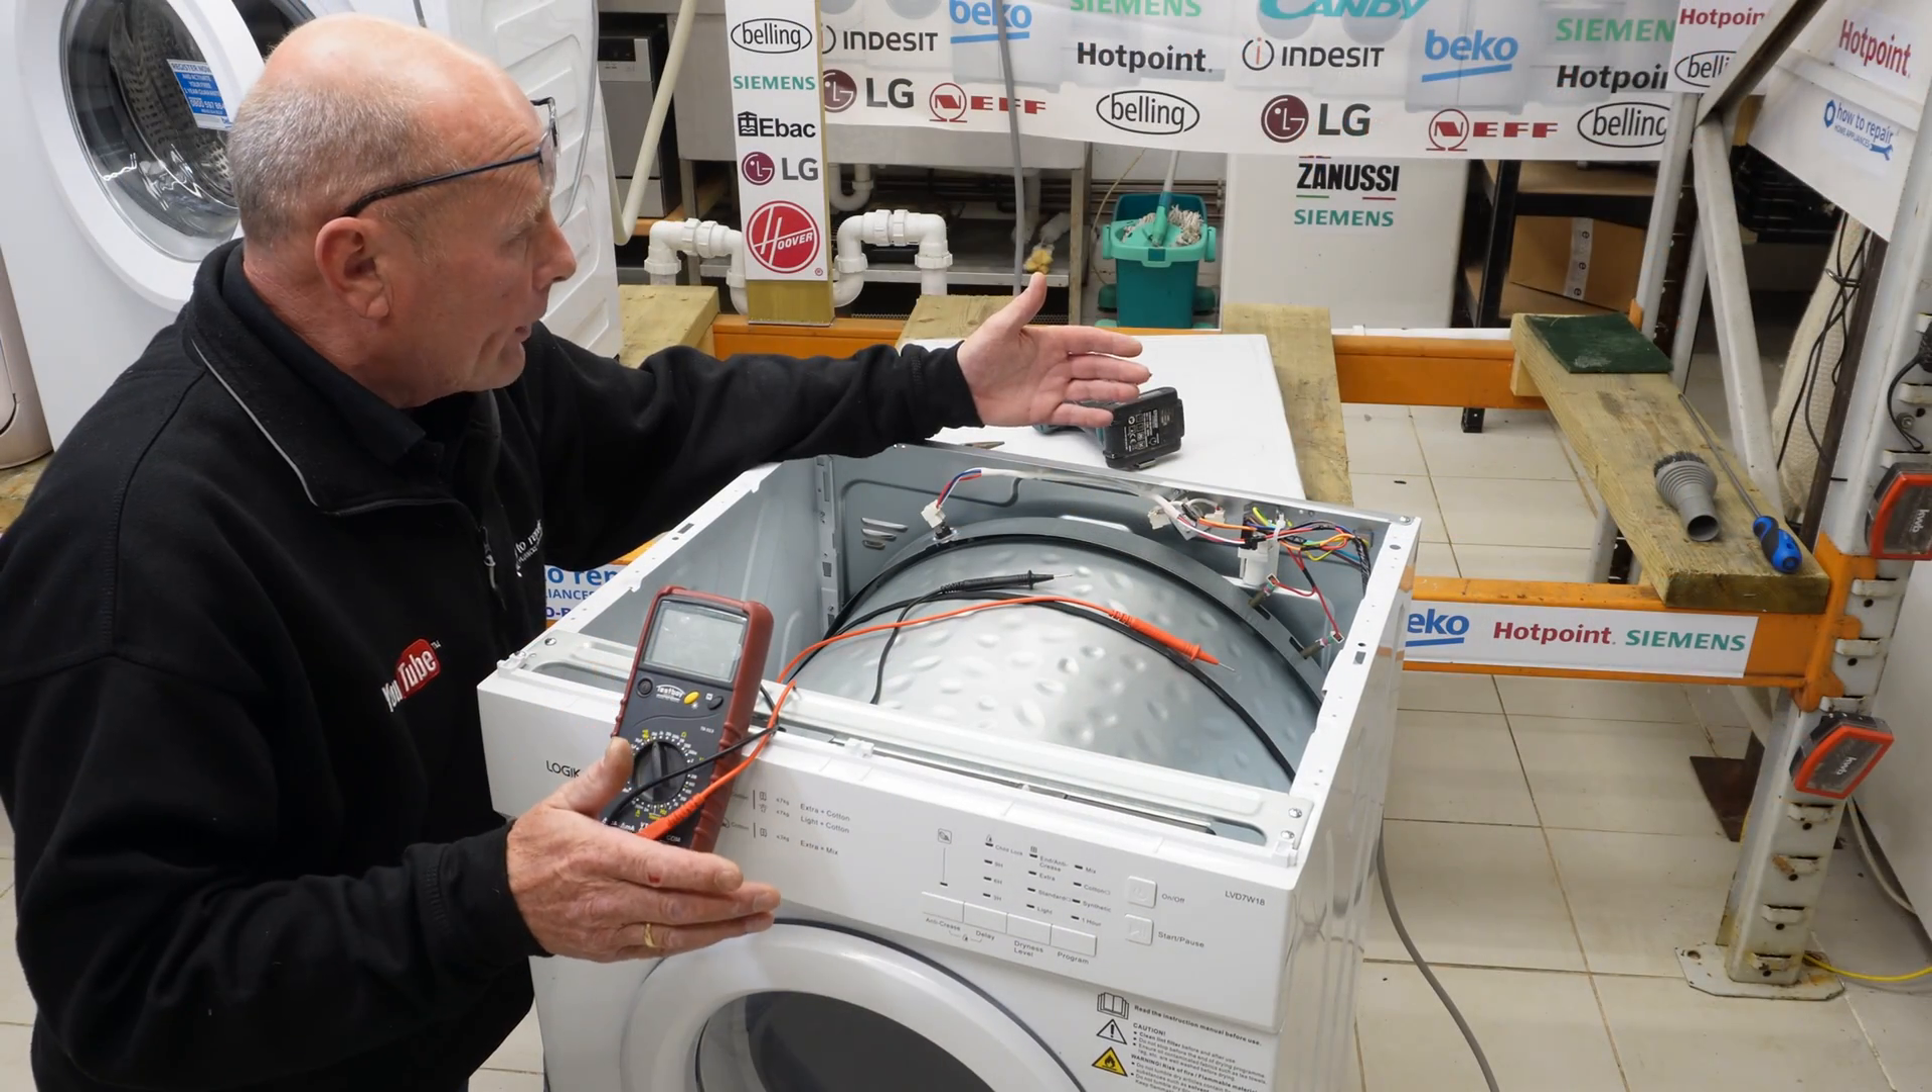Okay, now we've got the lid off the machine.